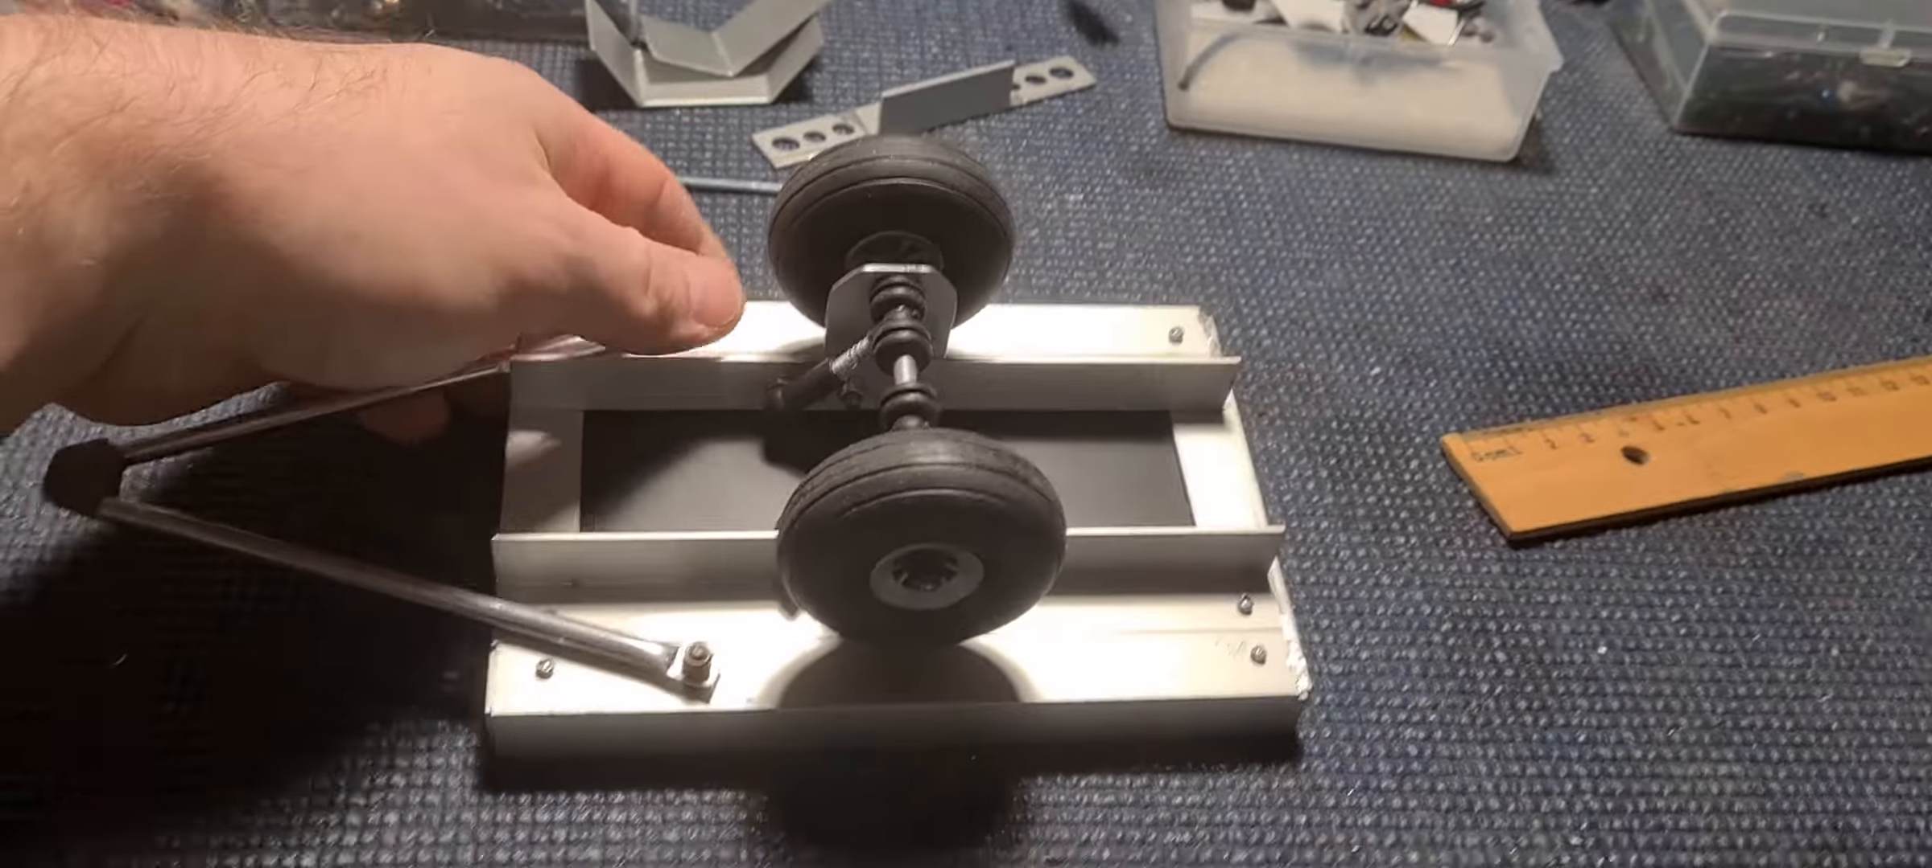This time you can see the trailer itself with the wheels everything on.